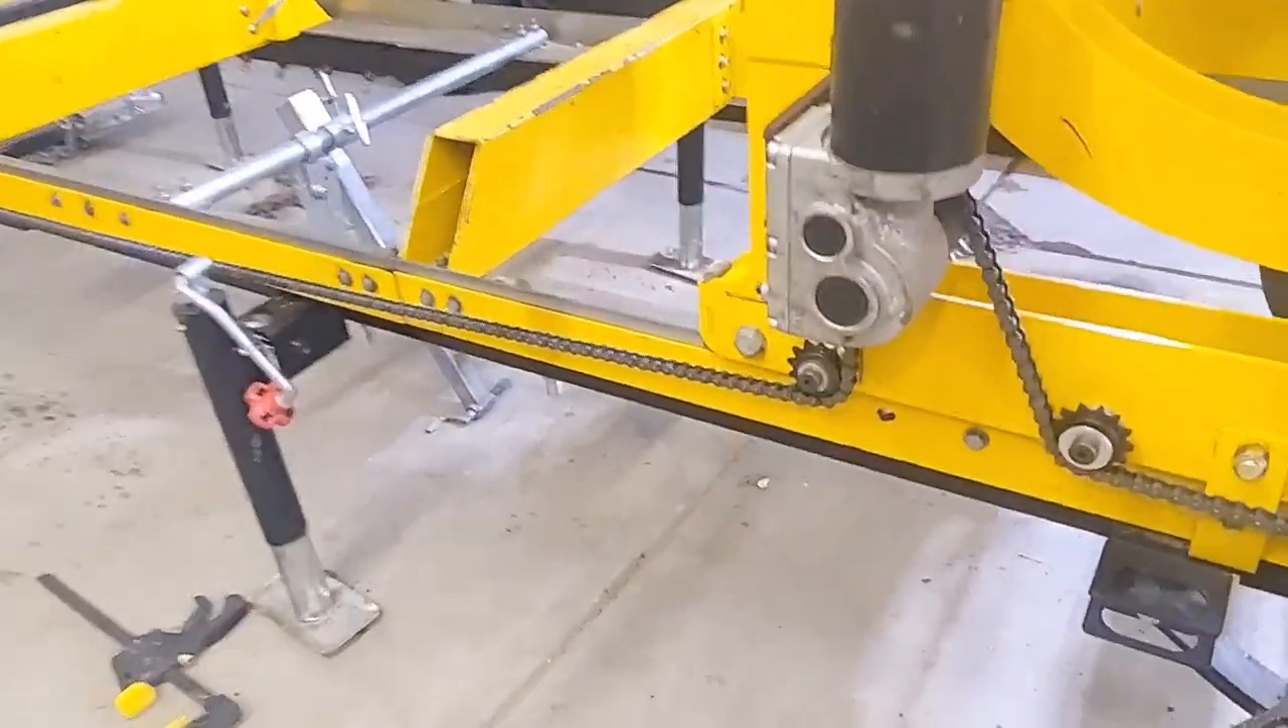All right guys I've got the chain all hooked up now you can see the tensioner I have goes under that idler pulley up over the drive sprocket under that idler pulley and back to the bracket.